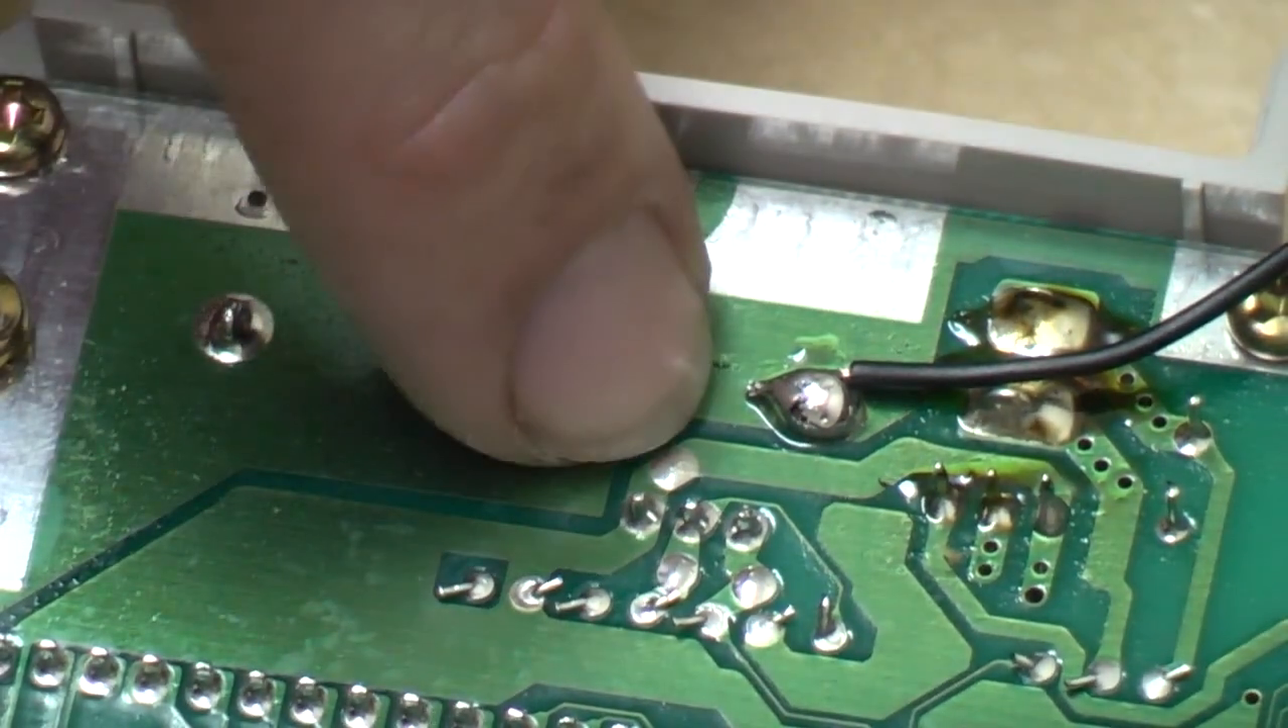Okay. So, that's our ground attached.